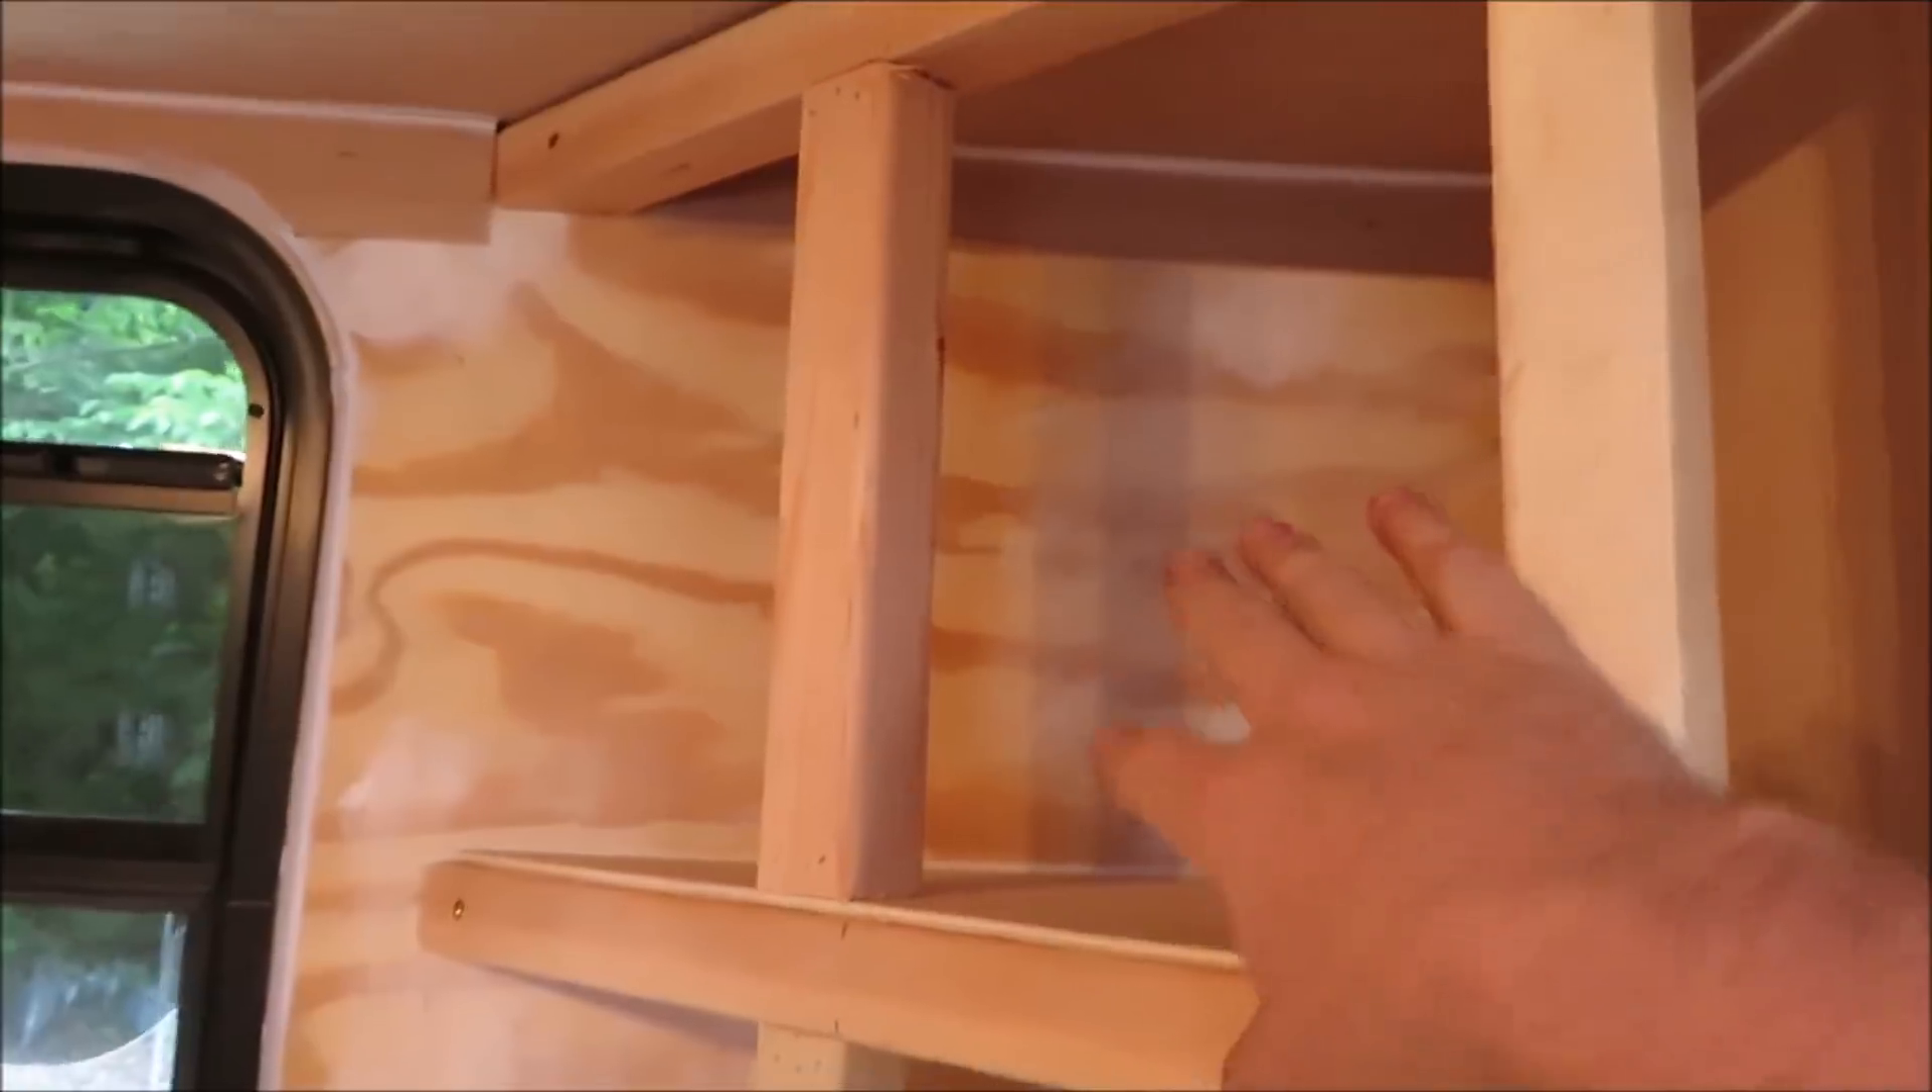All right we got the uprights in there now we got these boards all in here and that's just where our little door is going to go.